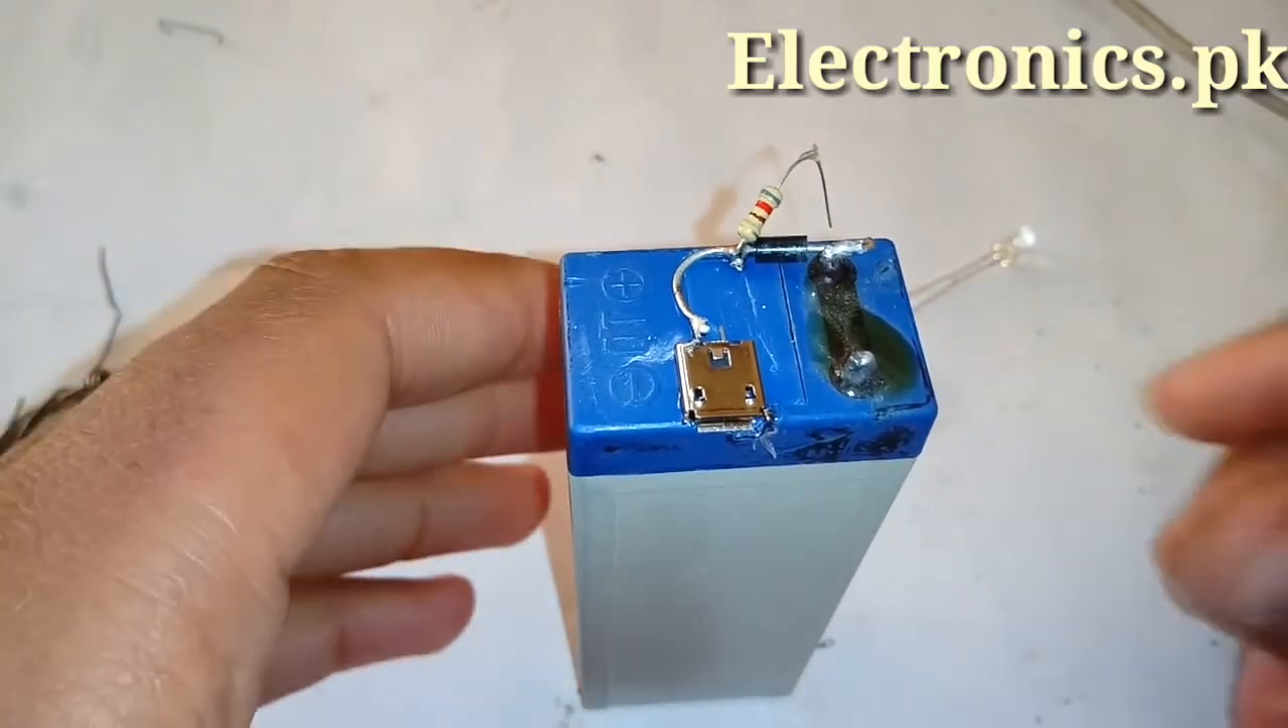آپ دیکھ سکتے ہیں کہ میں نے یہاں پر جیک فٹ کر دی ہے۔